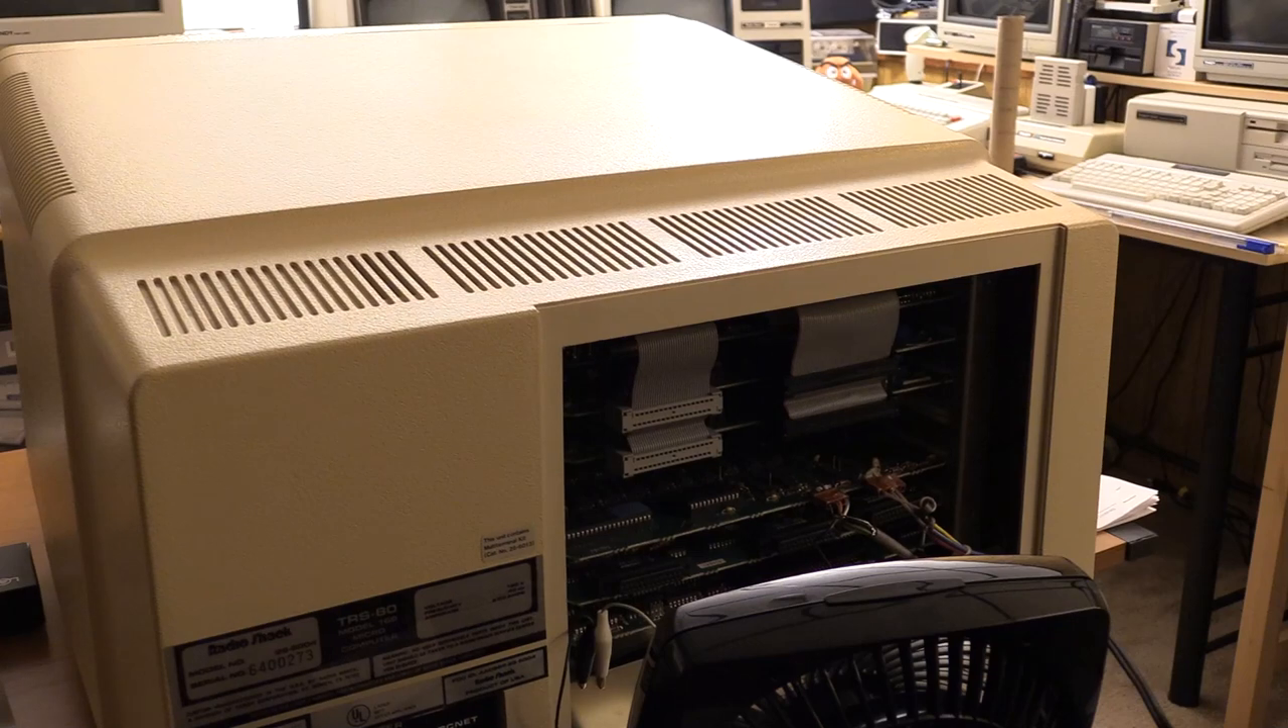The boards are in.